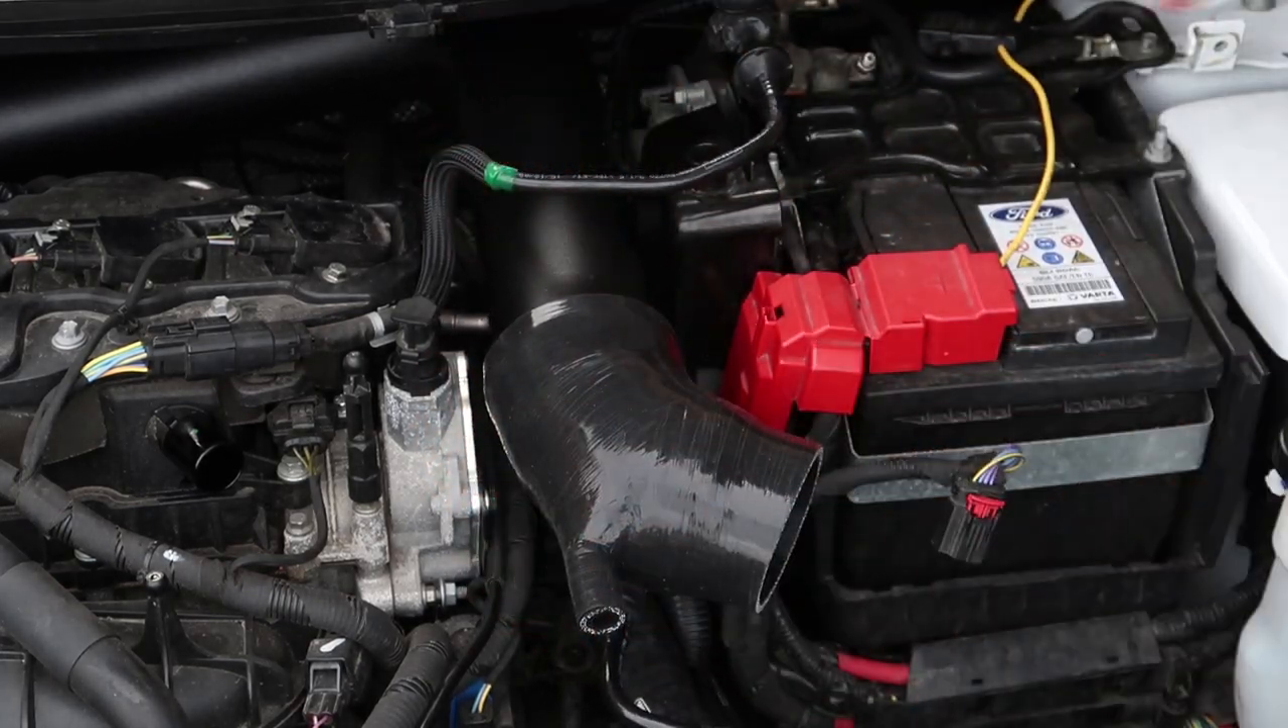The silicon hose is on.